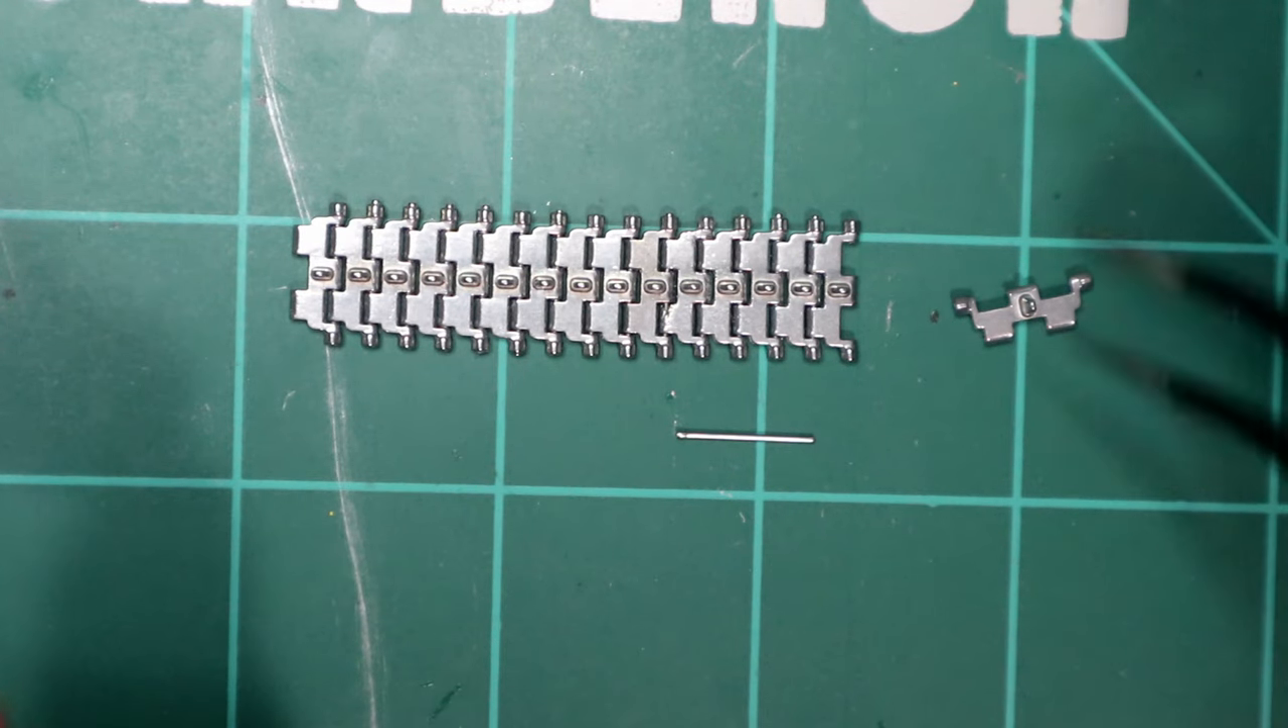I've started working on the the metal track links uh so far i did about a dozen of them.